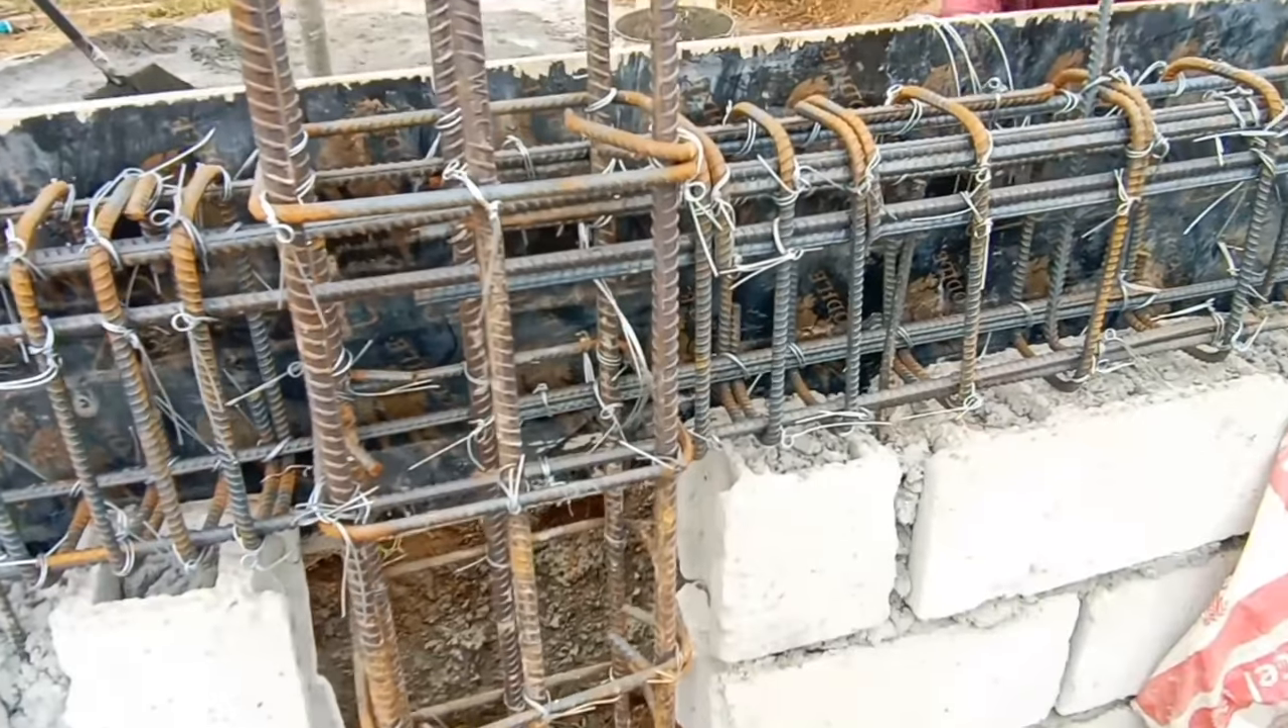So dito makikita nyo na naipasok na yung mga stirrups, yung mga anilyo na deformed bar natin na 10mm.